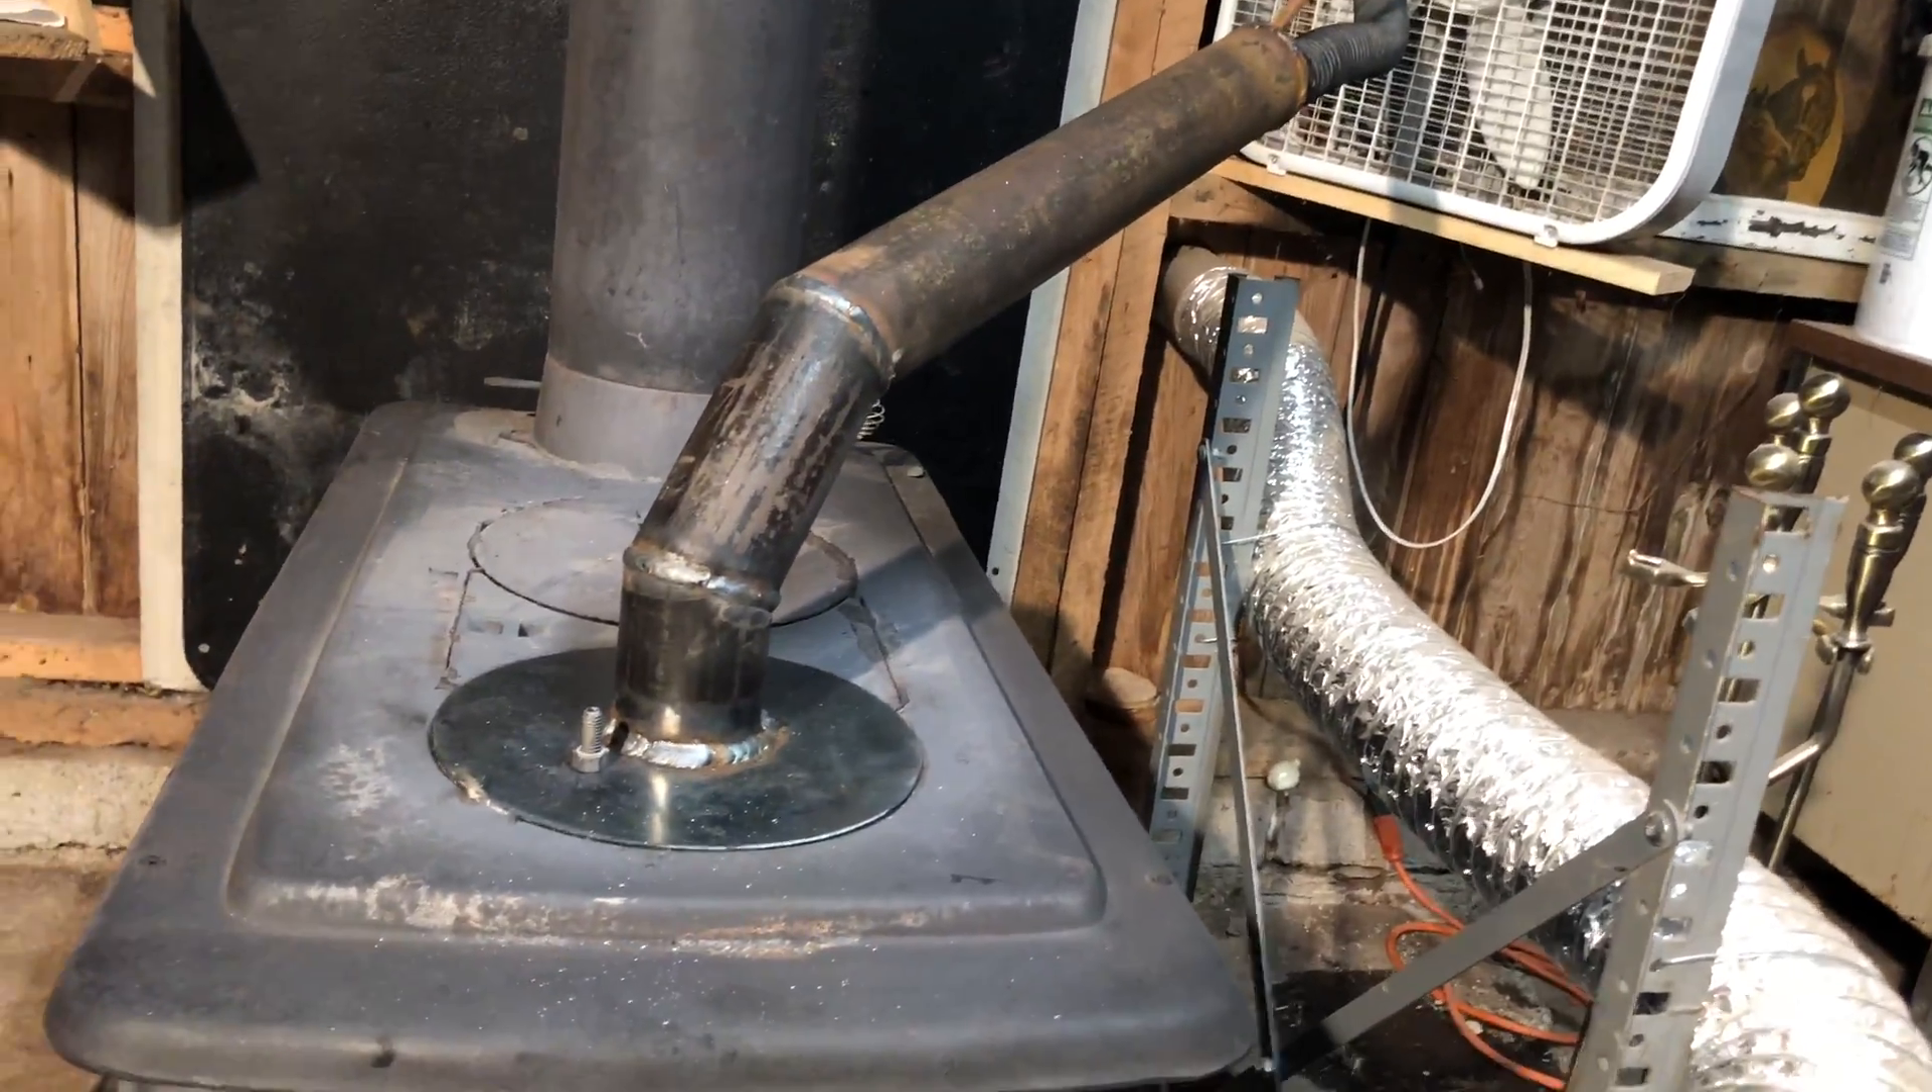I got the uh two inch air pipe installed.